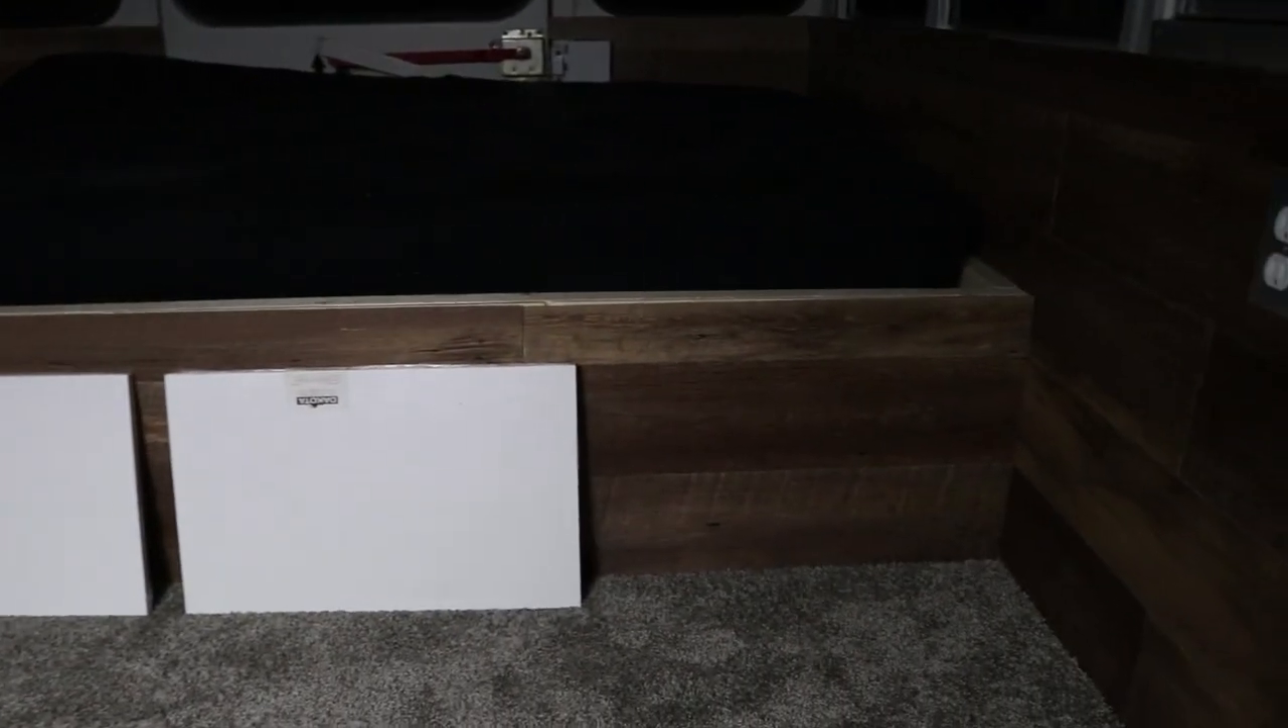And I finished up the wood paneling on the bed or the base of the bed.